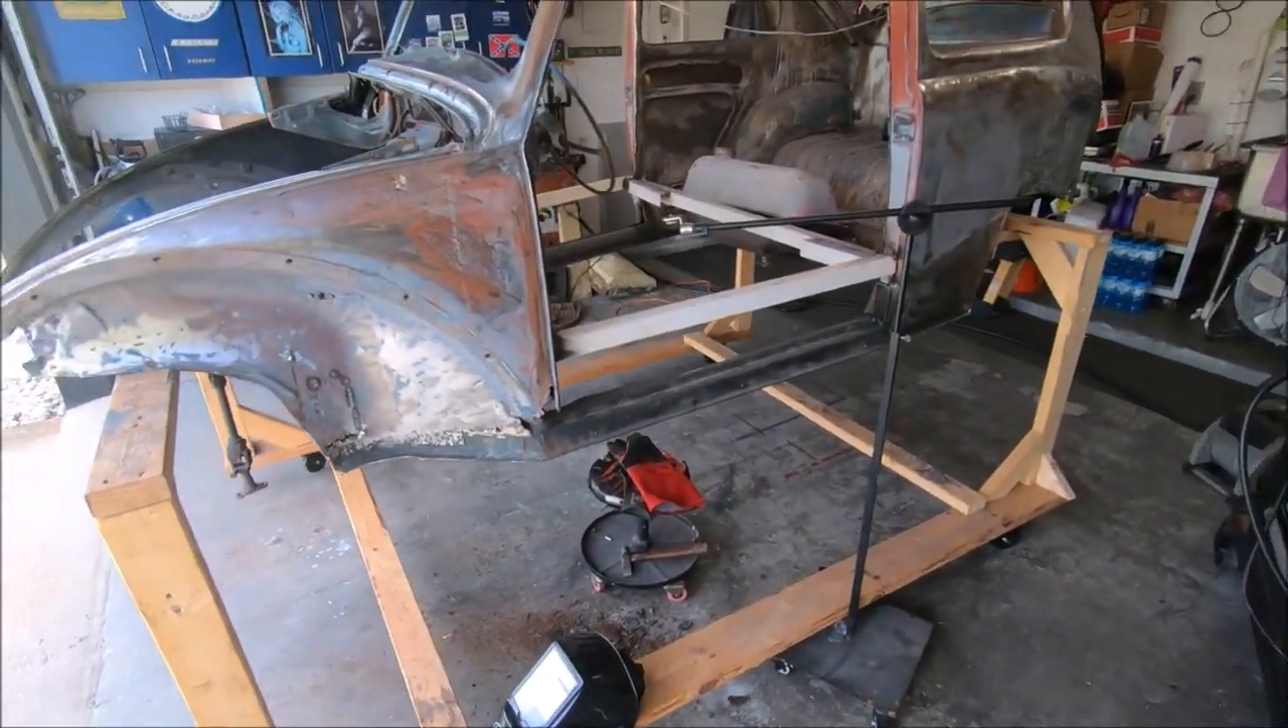And just like that, we're back on the body dolly.